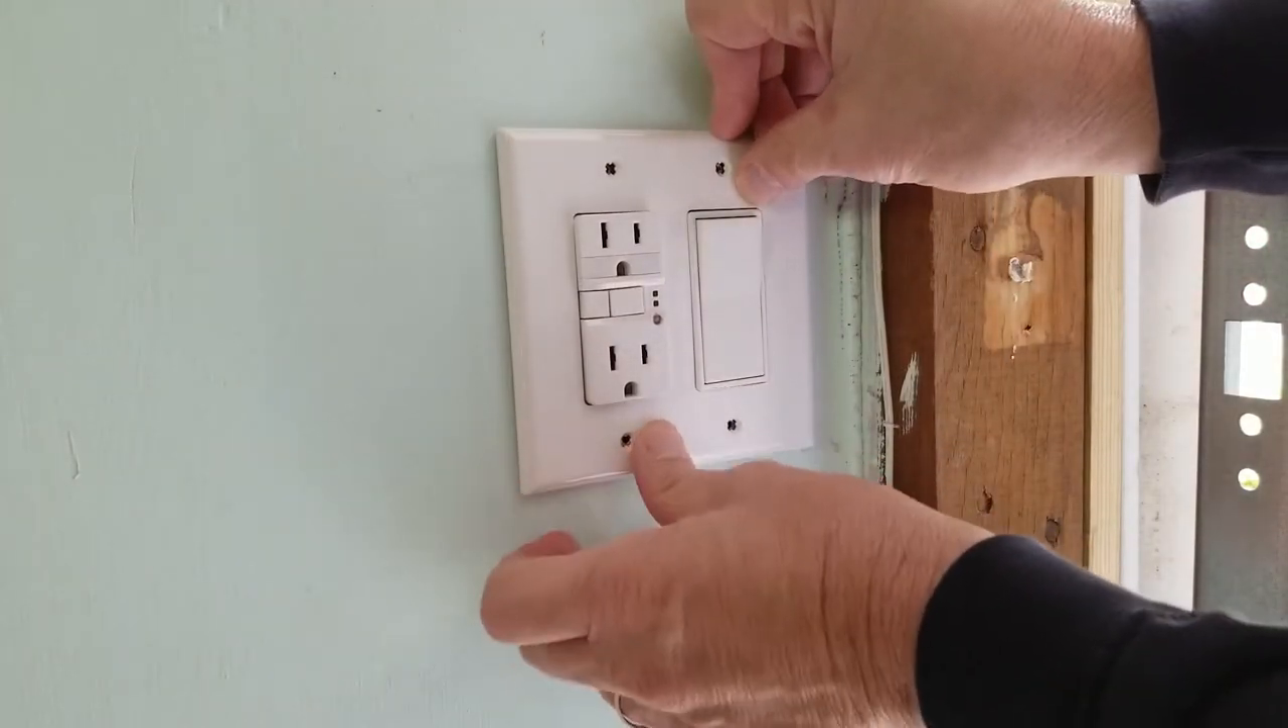Put the receptacle in place we check our fit everything looks good so we're okay to attach screws and we'll finish mounting the wall plate.